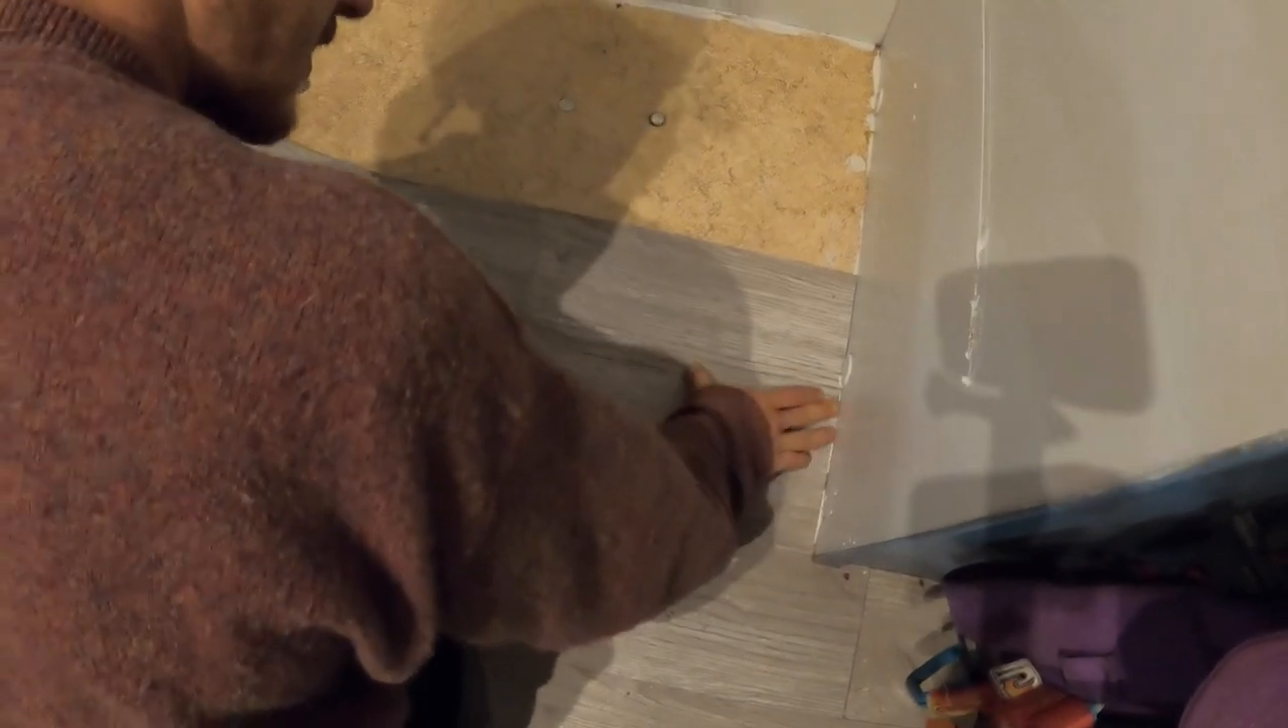Almost done for today. Just putting the floor down that we have left over.